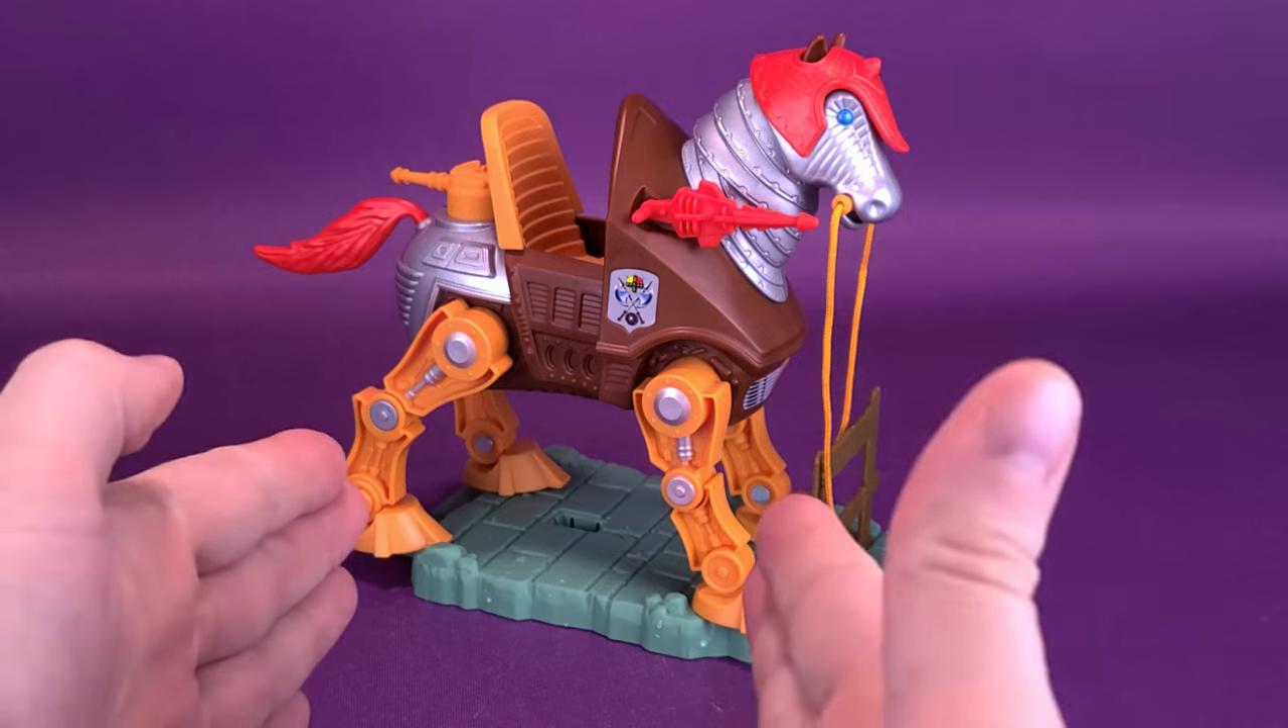You can already see the length of the display base isn't as long as the length of the horse, so there's going to be a little bit of overhang.